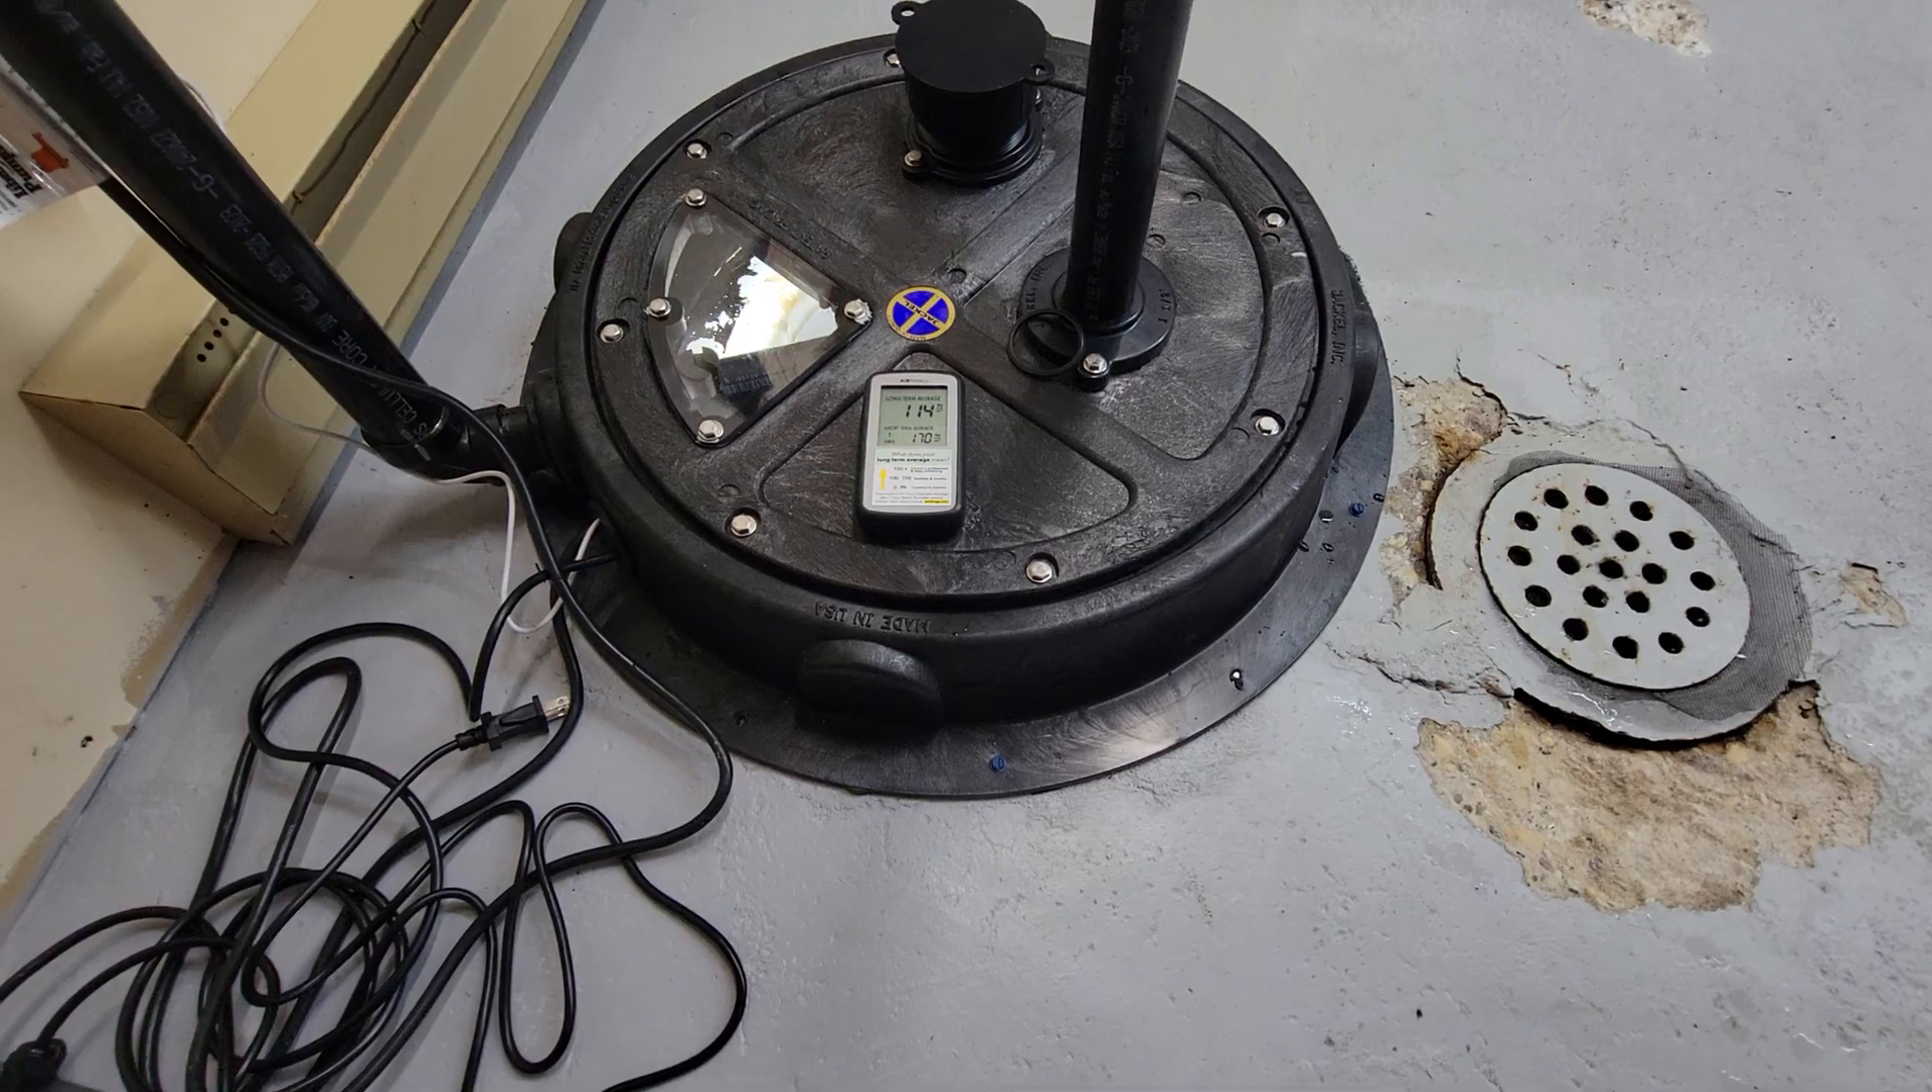We have the full sump pit cover fully installed now, but everything is cemented in place.